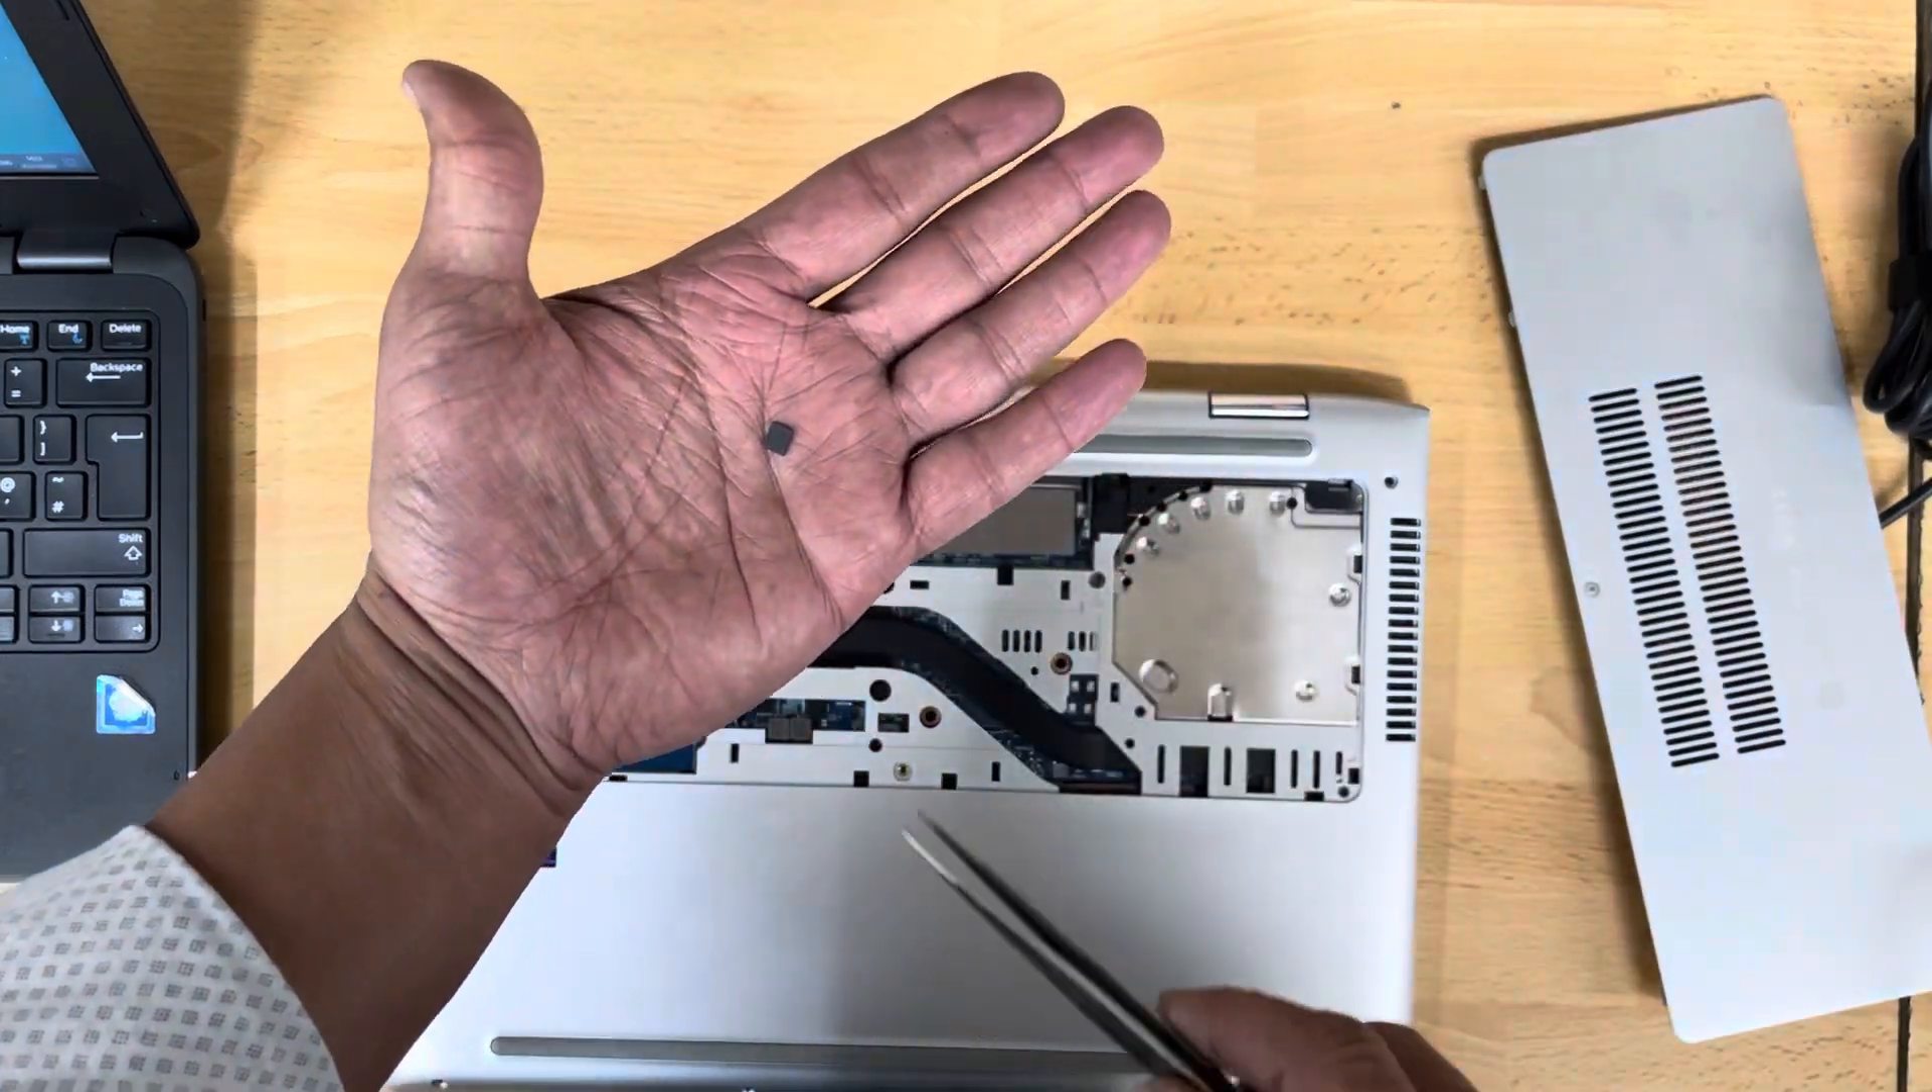I already removed the service door.